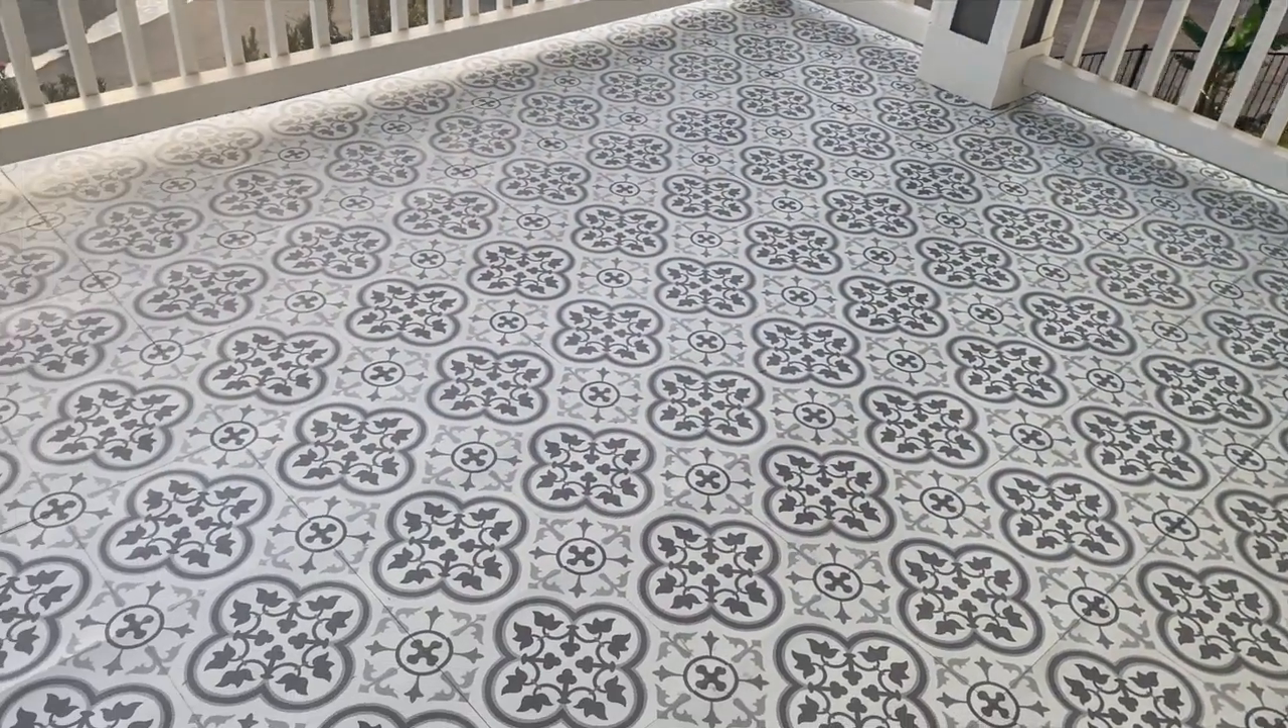We are also all done with the flooring.